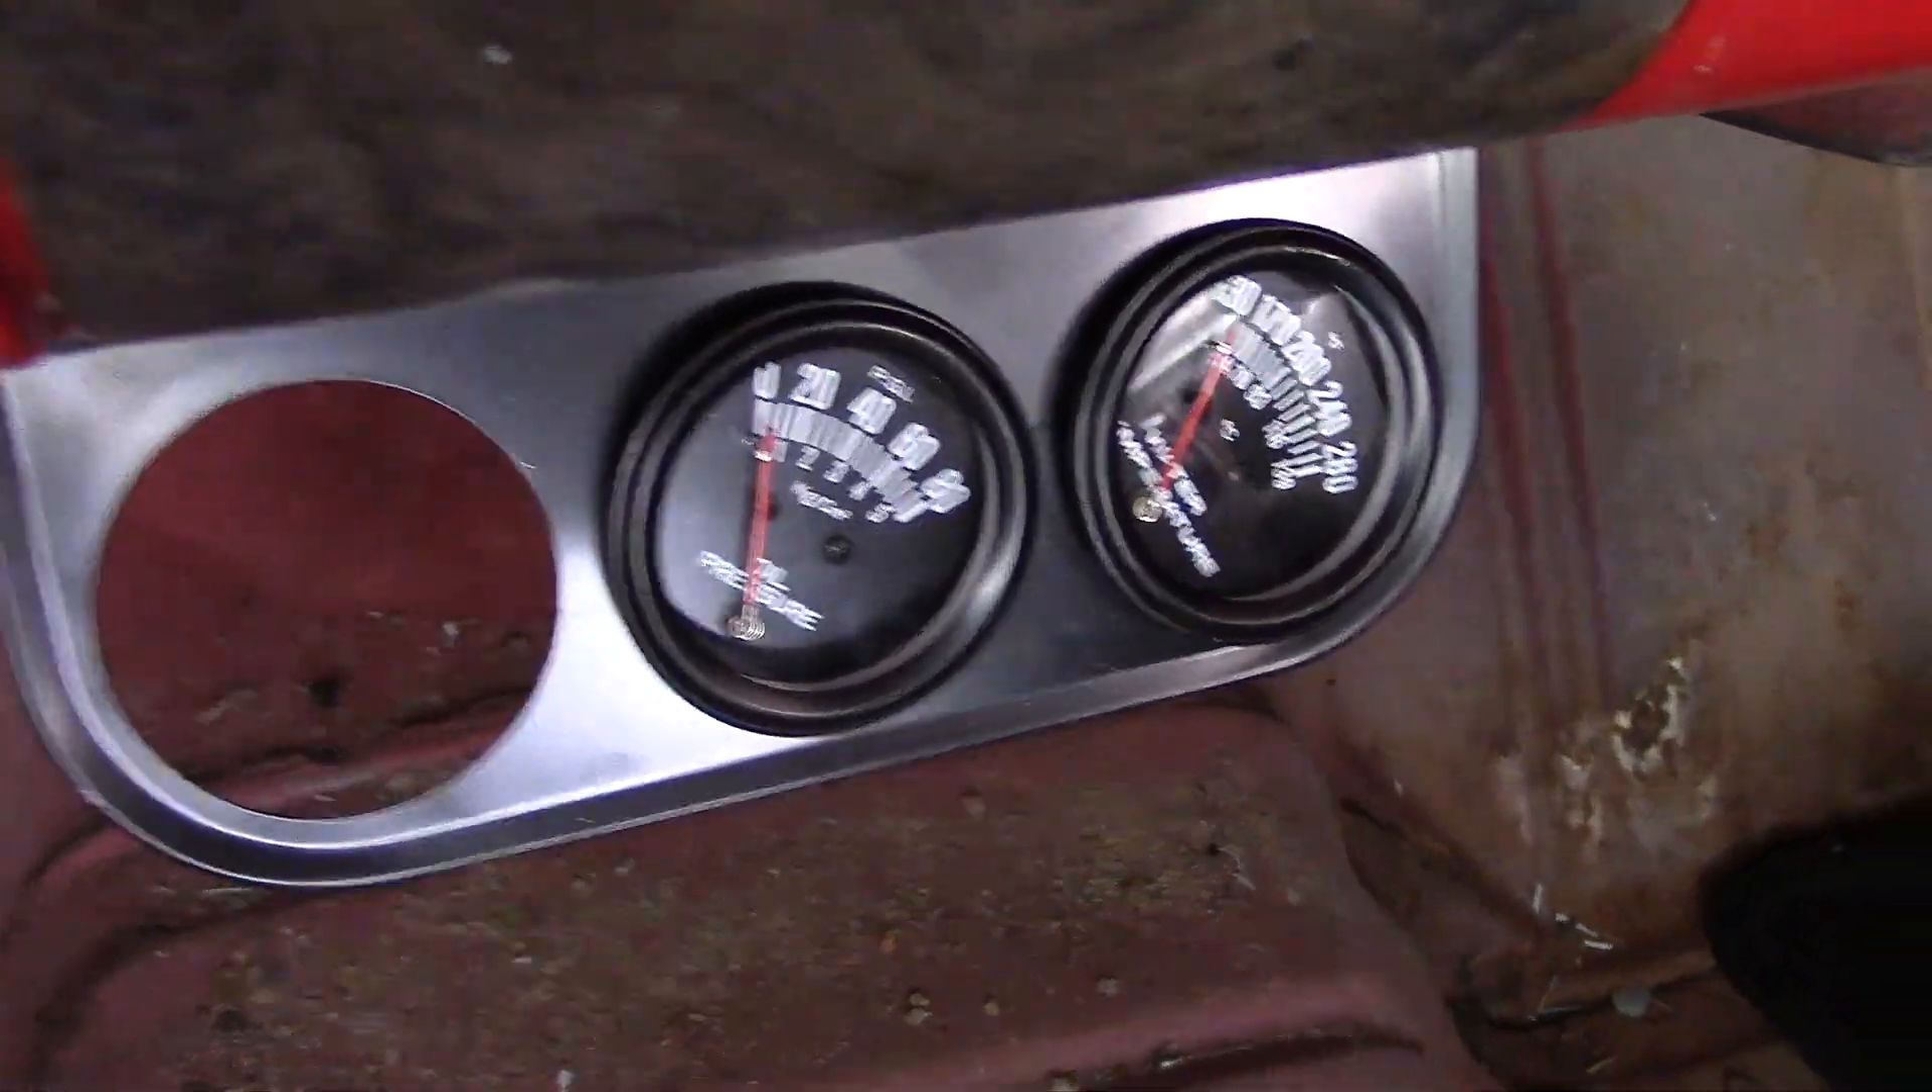Okay, I got both gauges in.